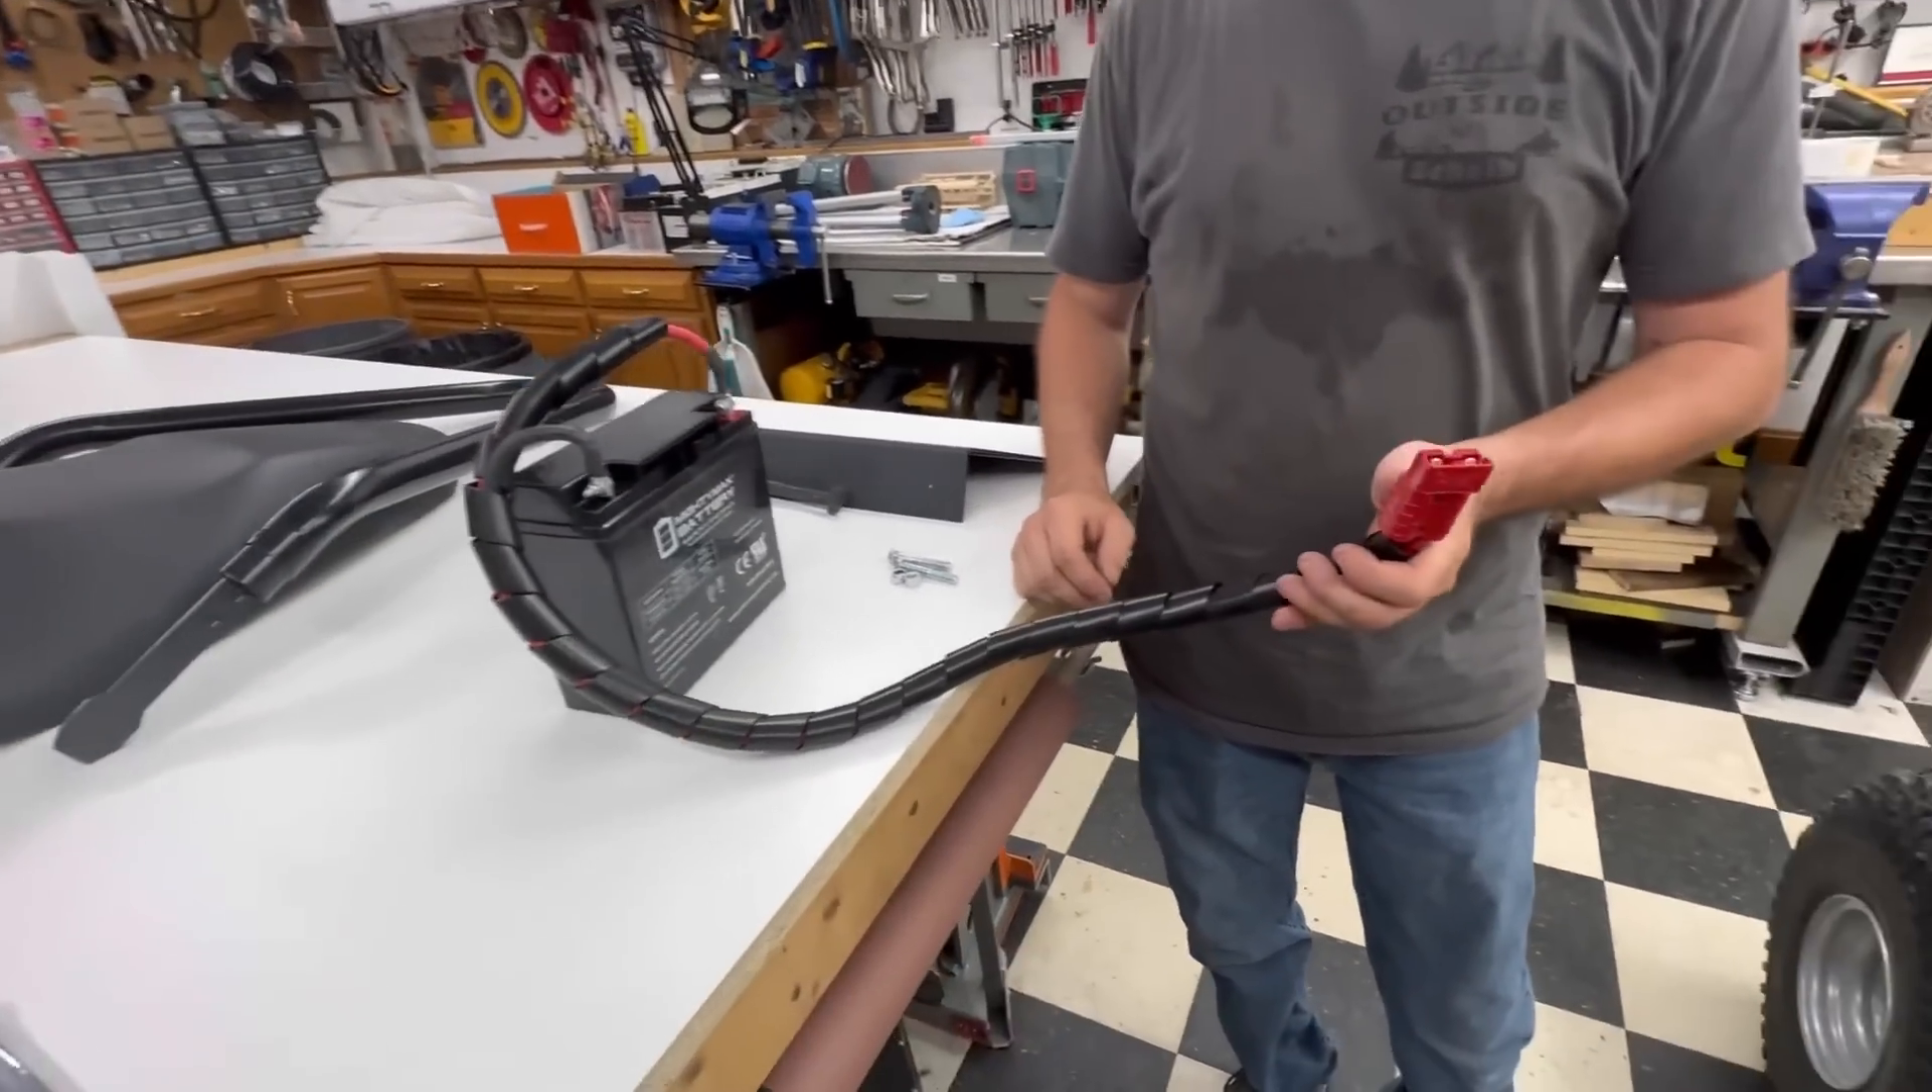So, we've got still a little bit more left. We've got the roll bar of the seat and one last electrical component to put in, and that's the battery.